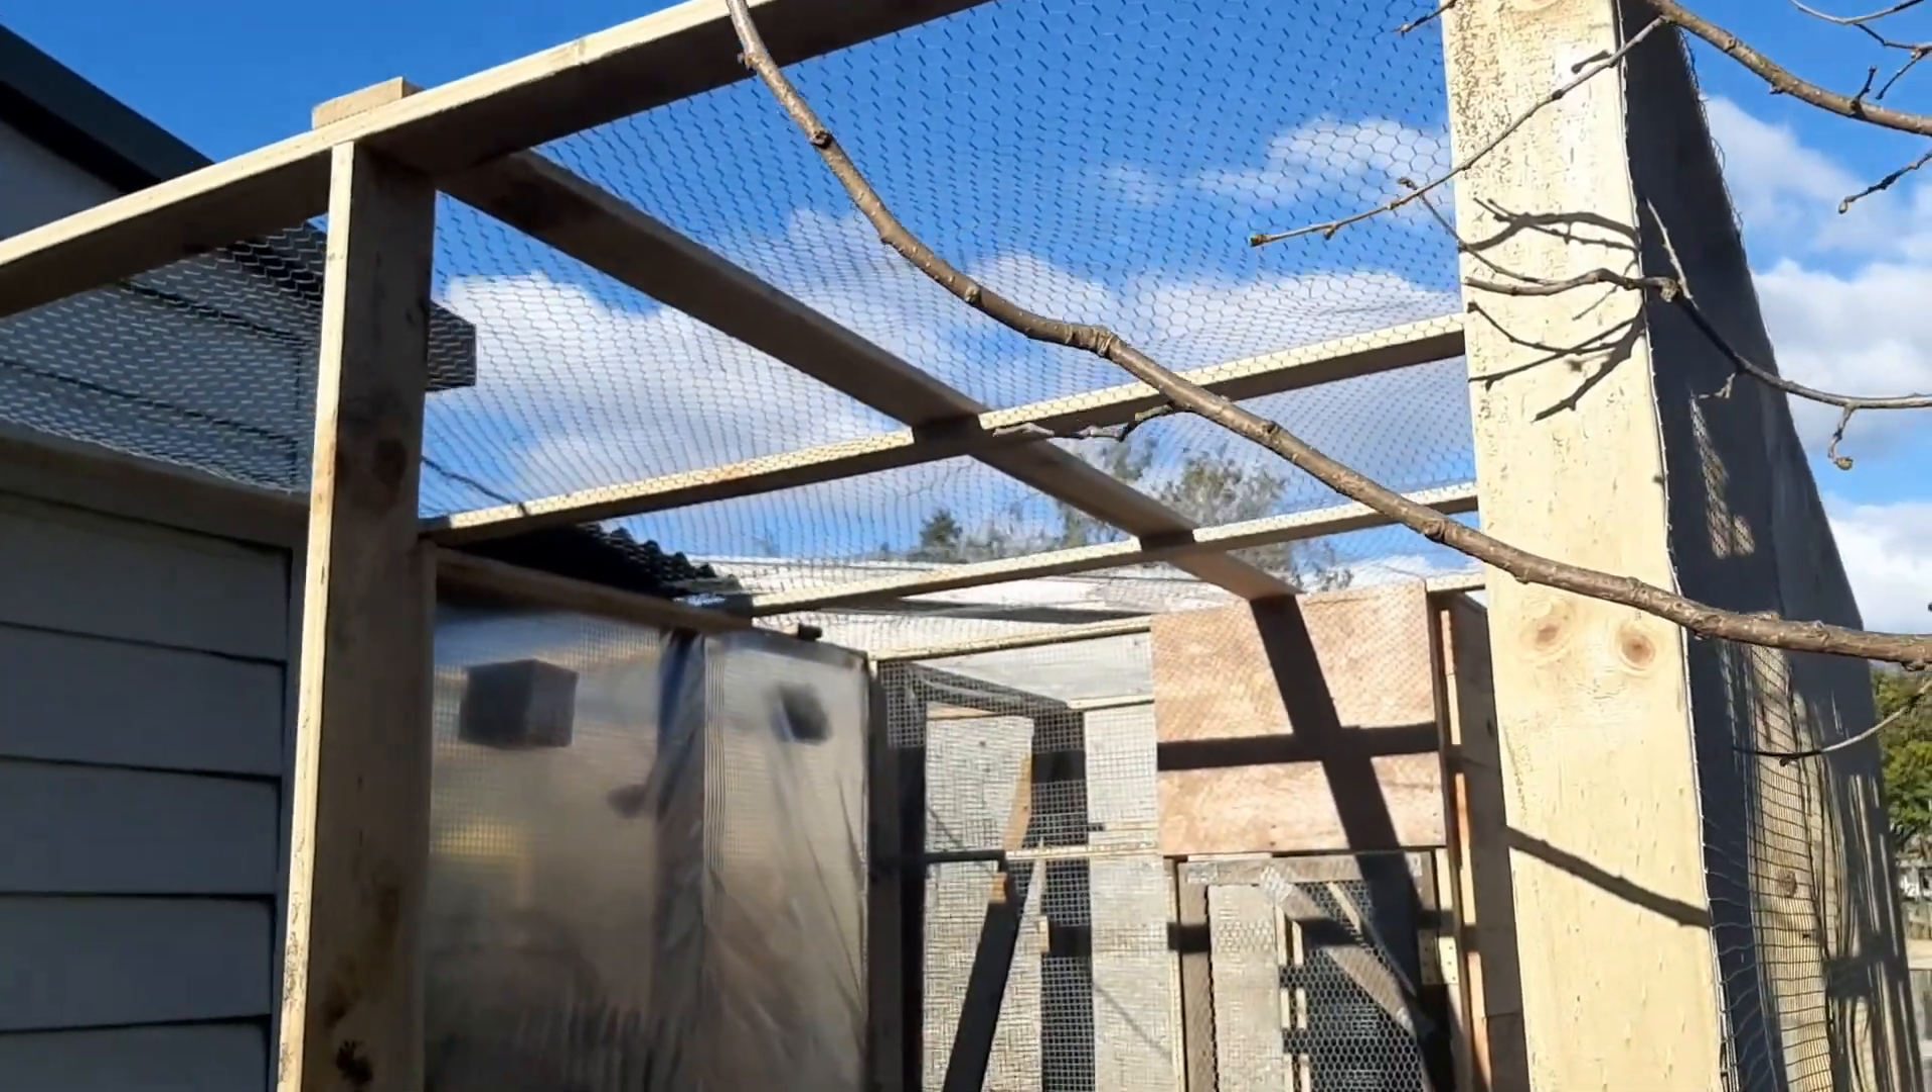Okay, so I have done the whole roof with mesh.